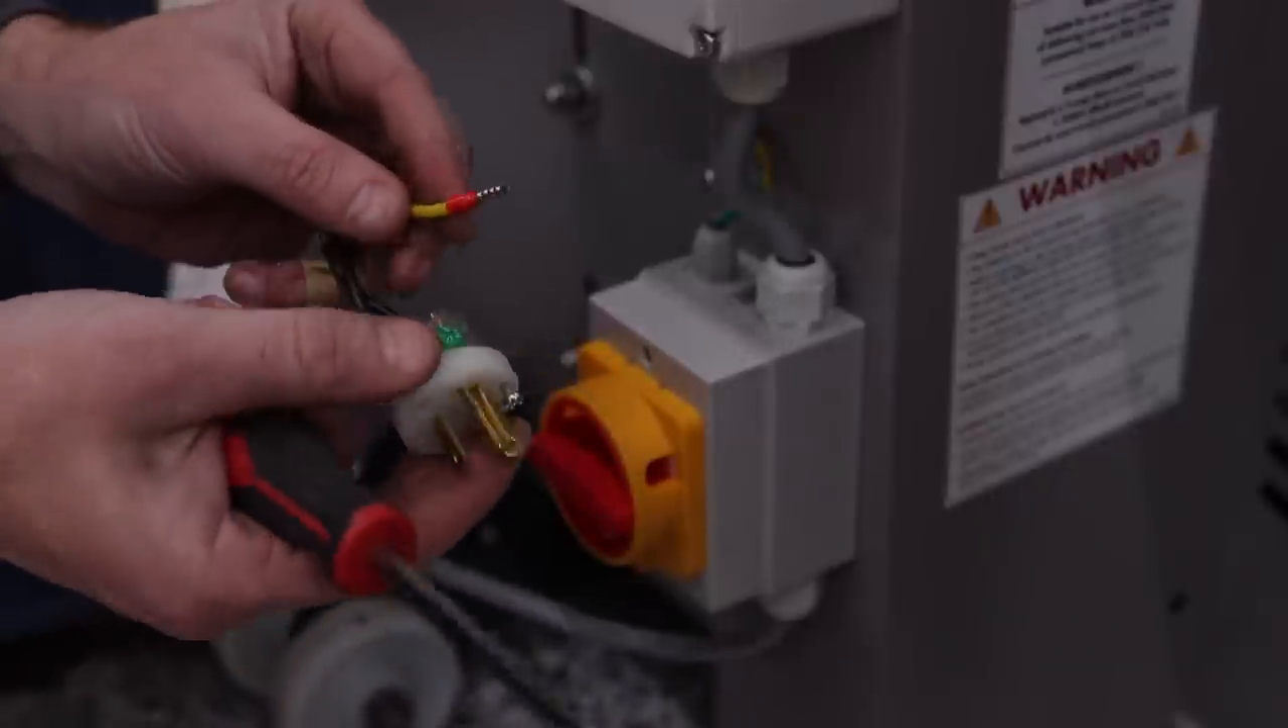And then this yellow wire that you see, it hasn't been inserted yet.